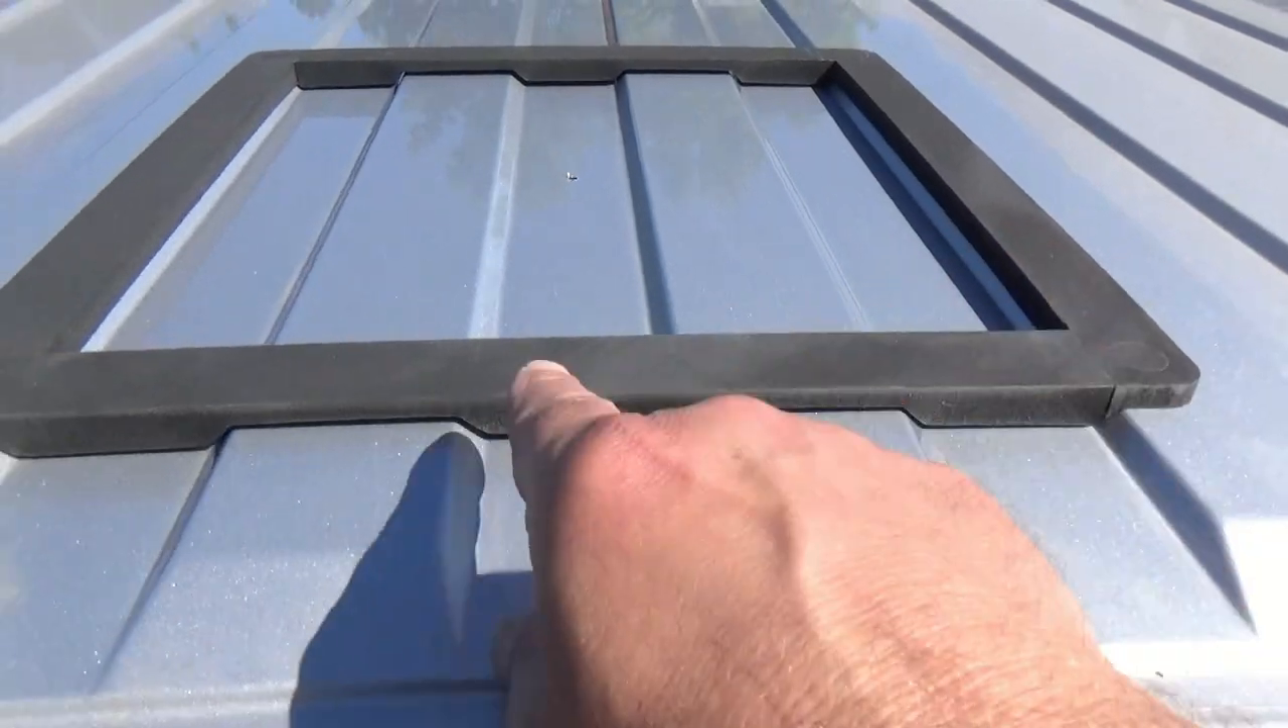Alright, so we set our vent adapter up here. And you can see how it follows the grooves. Real nice and pretty like.